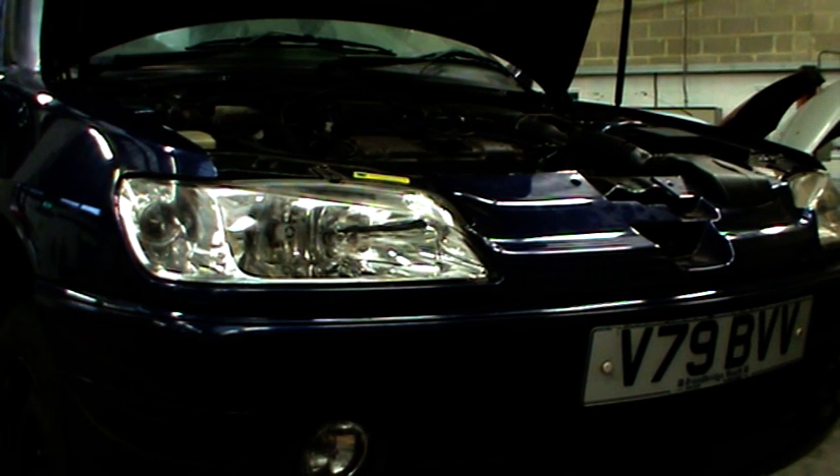As you can see the headlights are now securely fitted back to the vehicle.